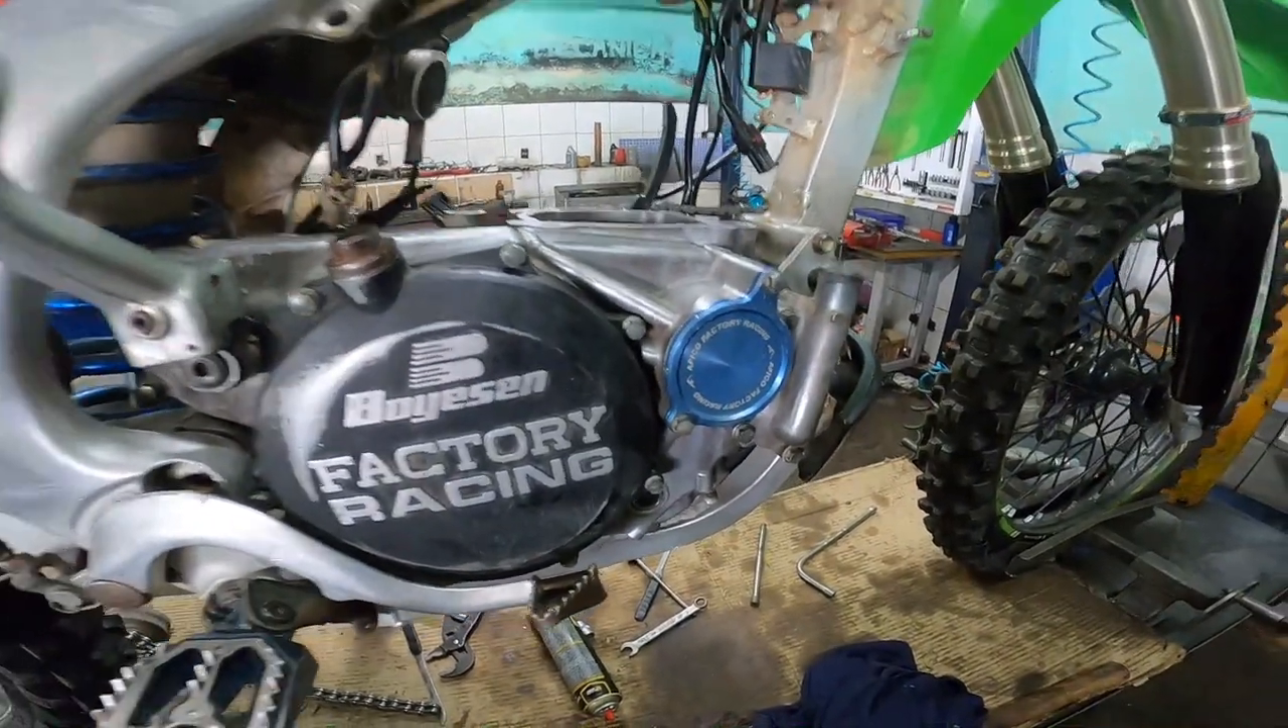Aí, galera, ó Já foi montada aqui a tampa lateral.